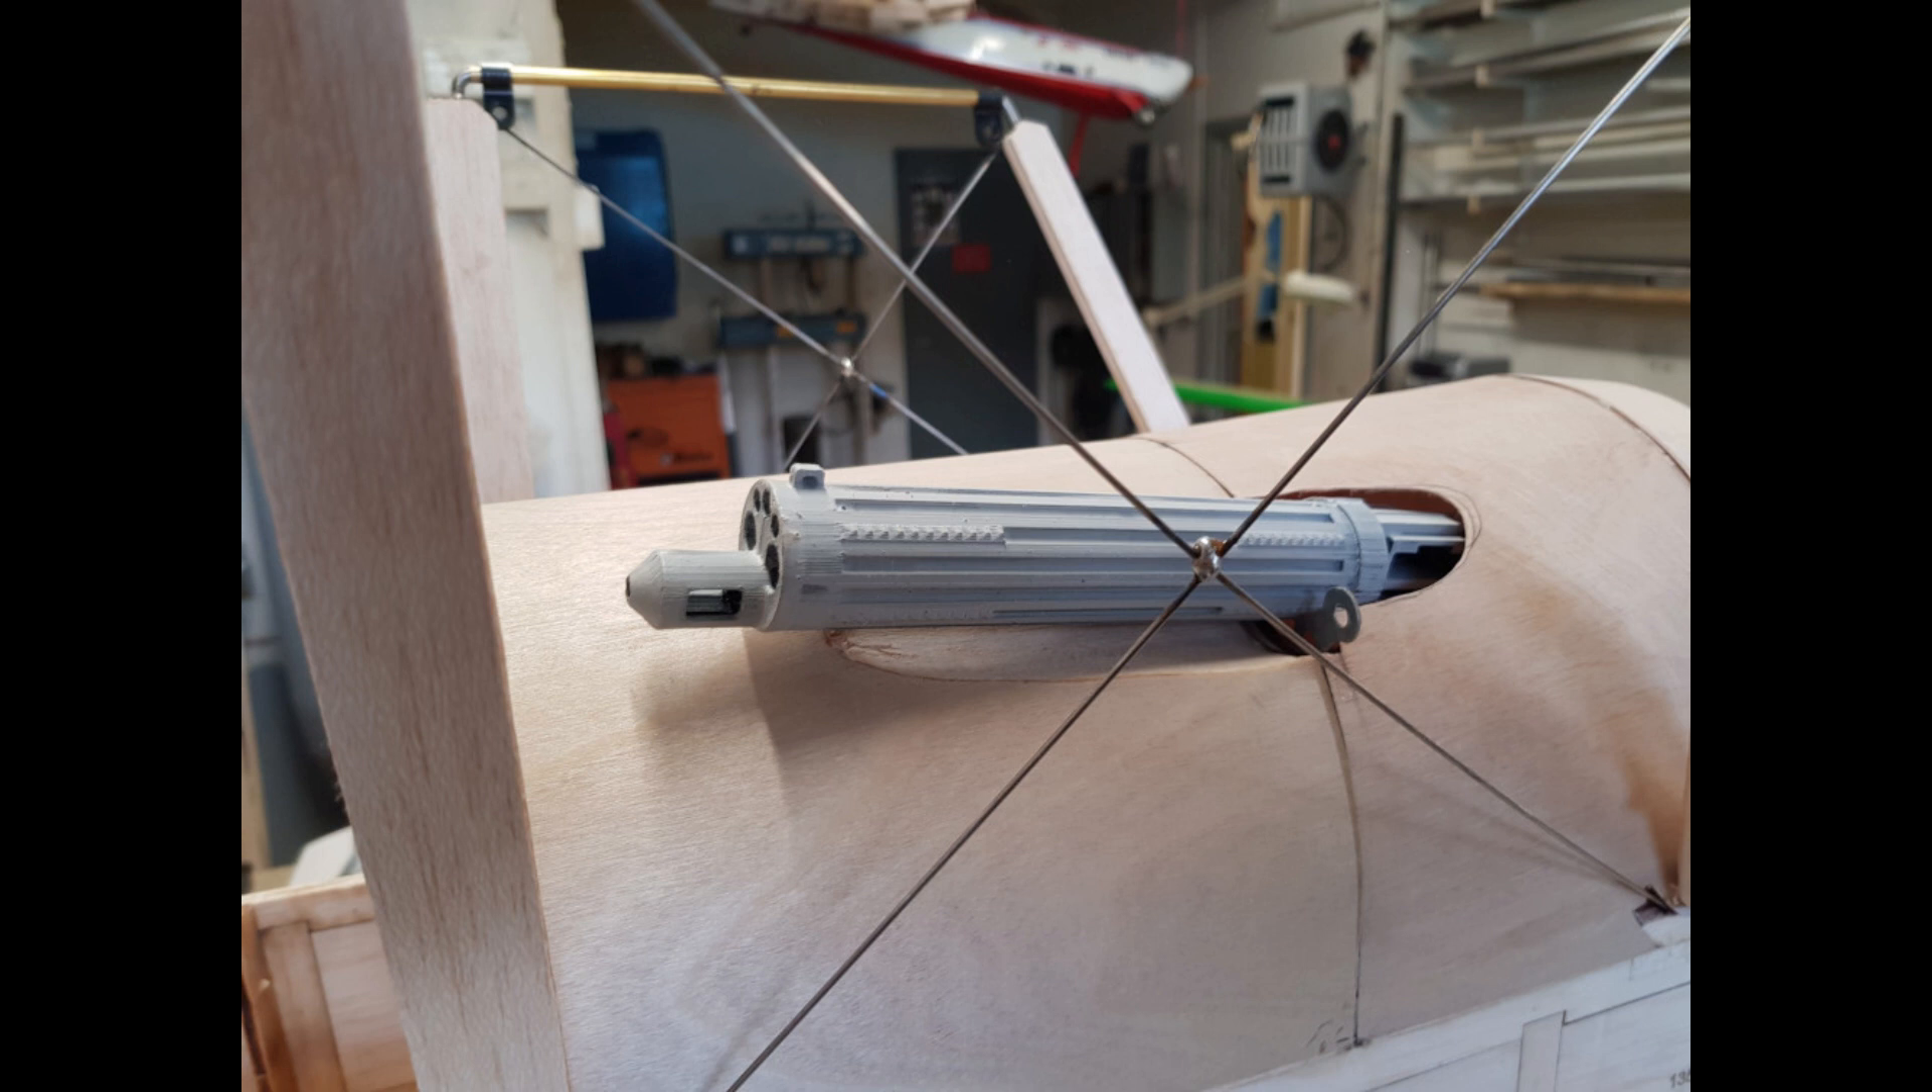While I still had the room, I opened up the slot where the Vickers machine gun fits and then widened it until the gun slipped in.